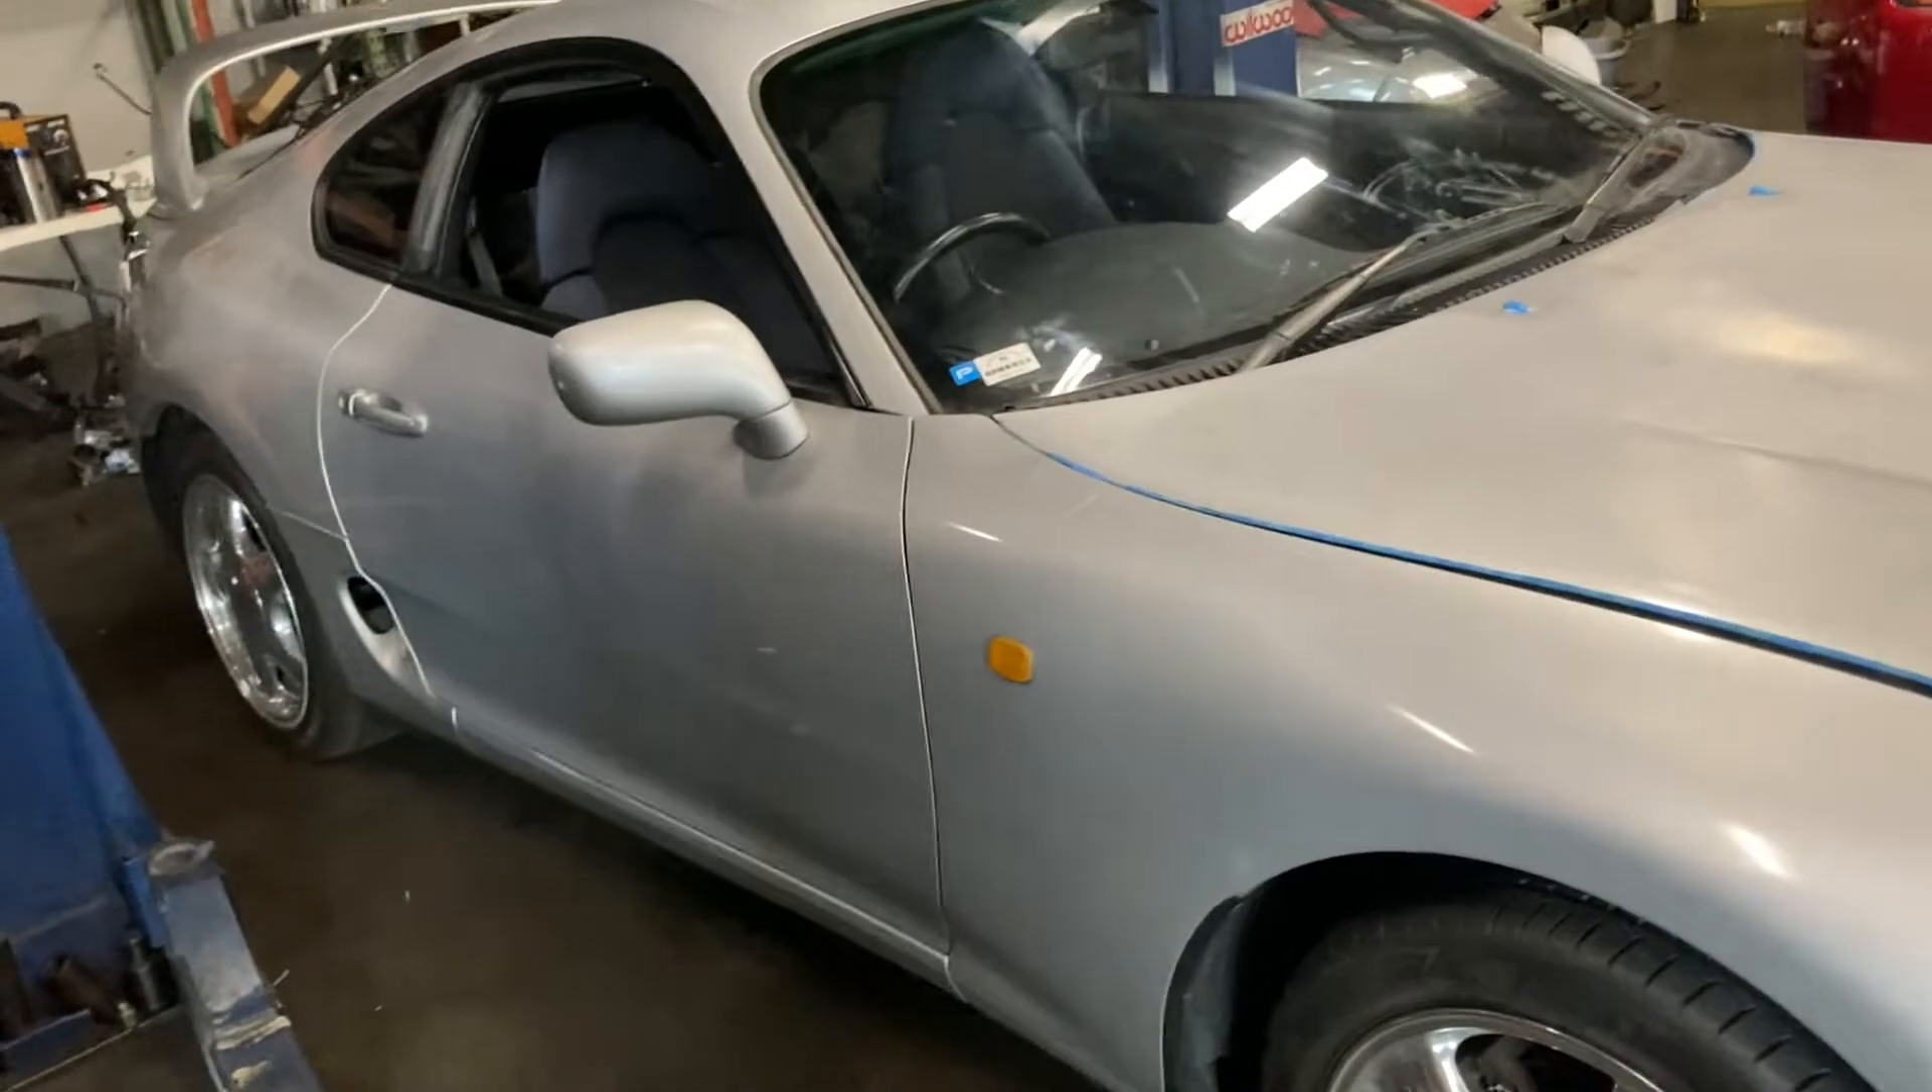So hood's on. Car is all back together.